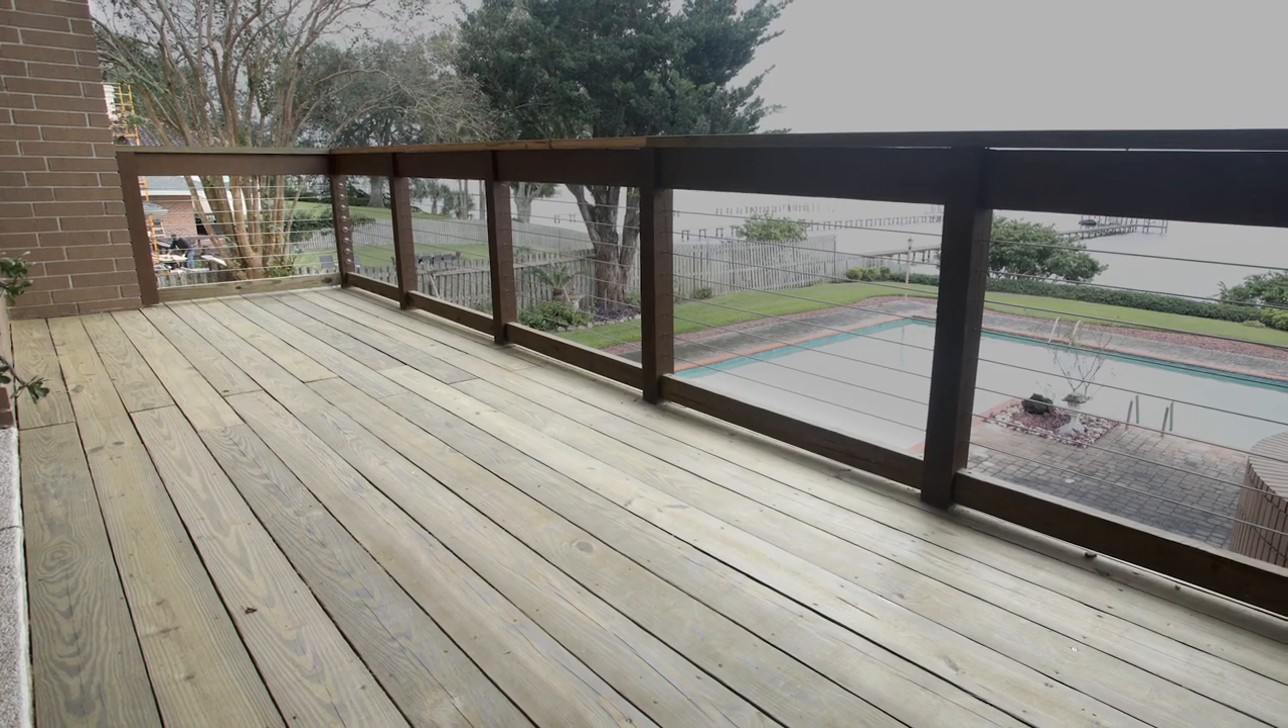And there you have it a solid new deck surface.